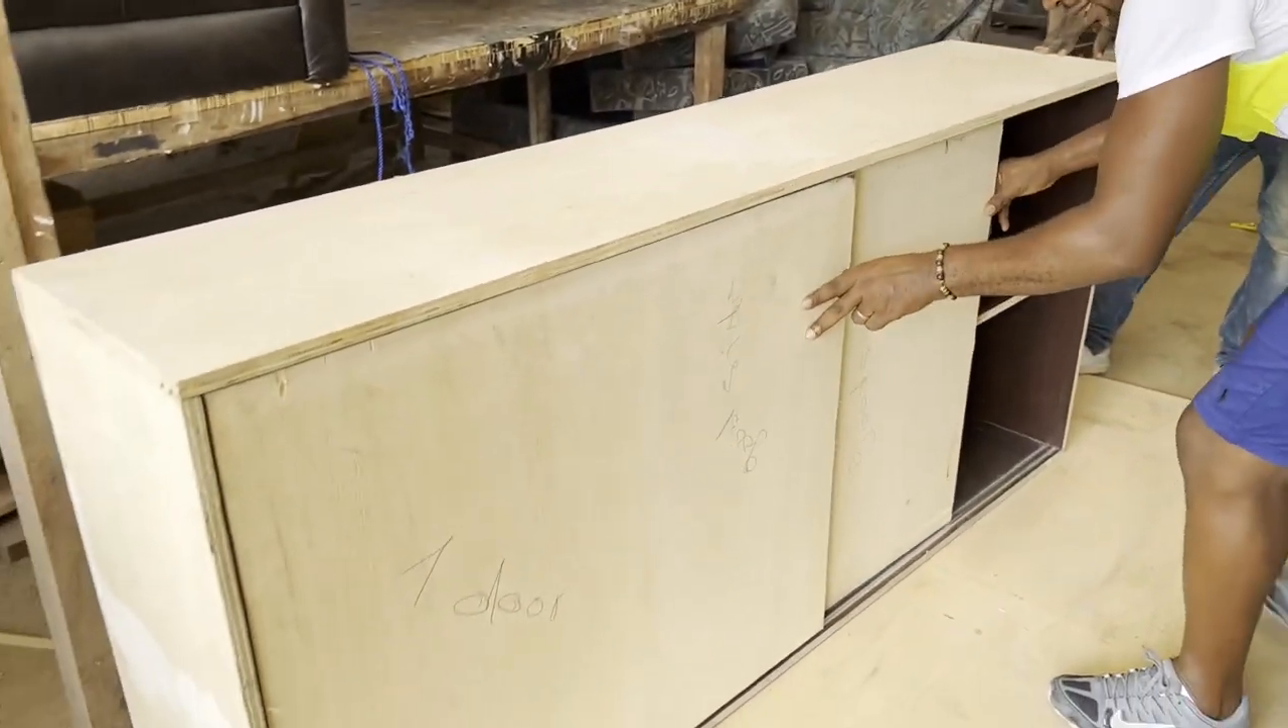Over here we have two doors already set up two doors already set up nicely as you can see it's sliding and overlapping so you can go and overlap go that way and come back go this way.